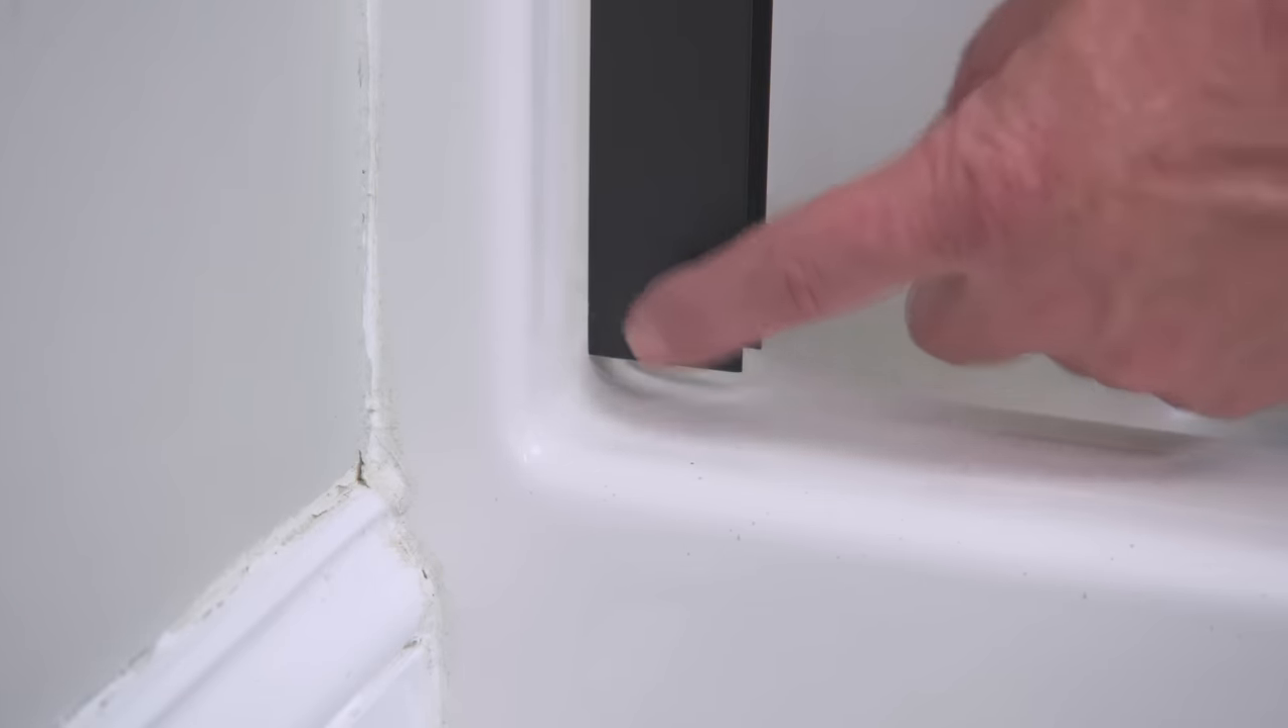Now, the only thing that's tricky here is that the bottom of my wall track is perfectly square, and the bottom of our fiberglass is a bit rounded.